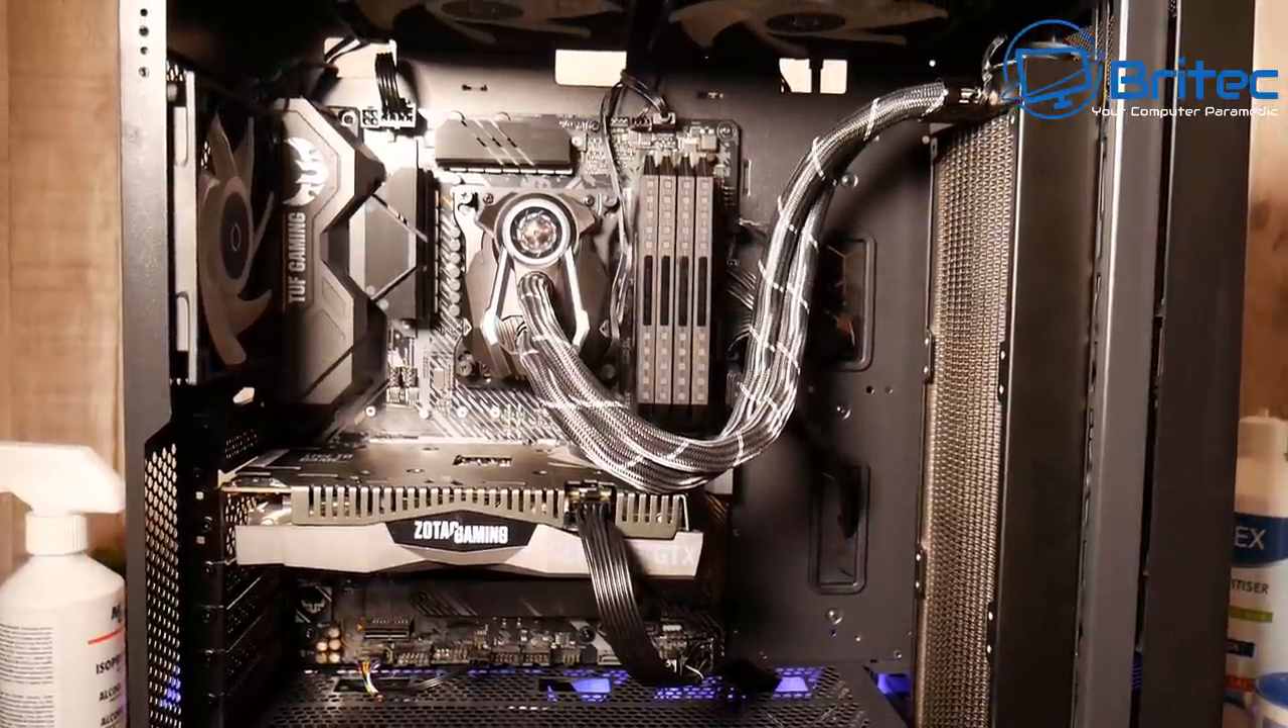There we have the graphics card in here now.